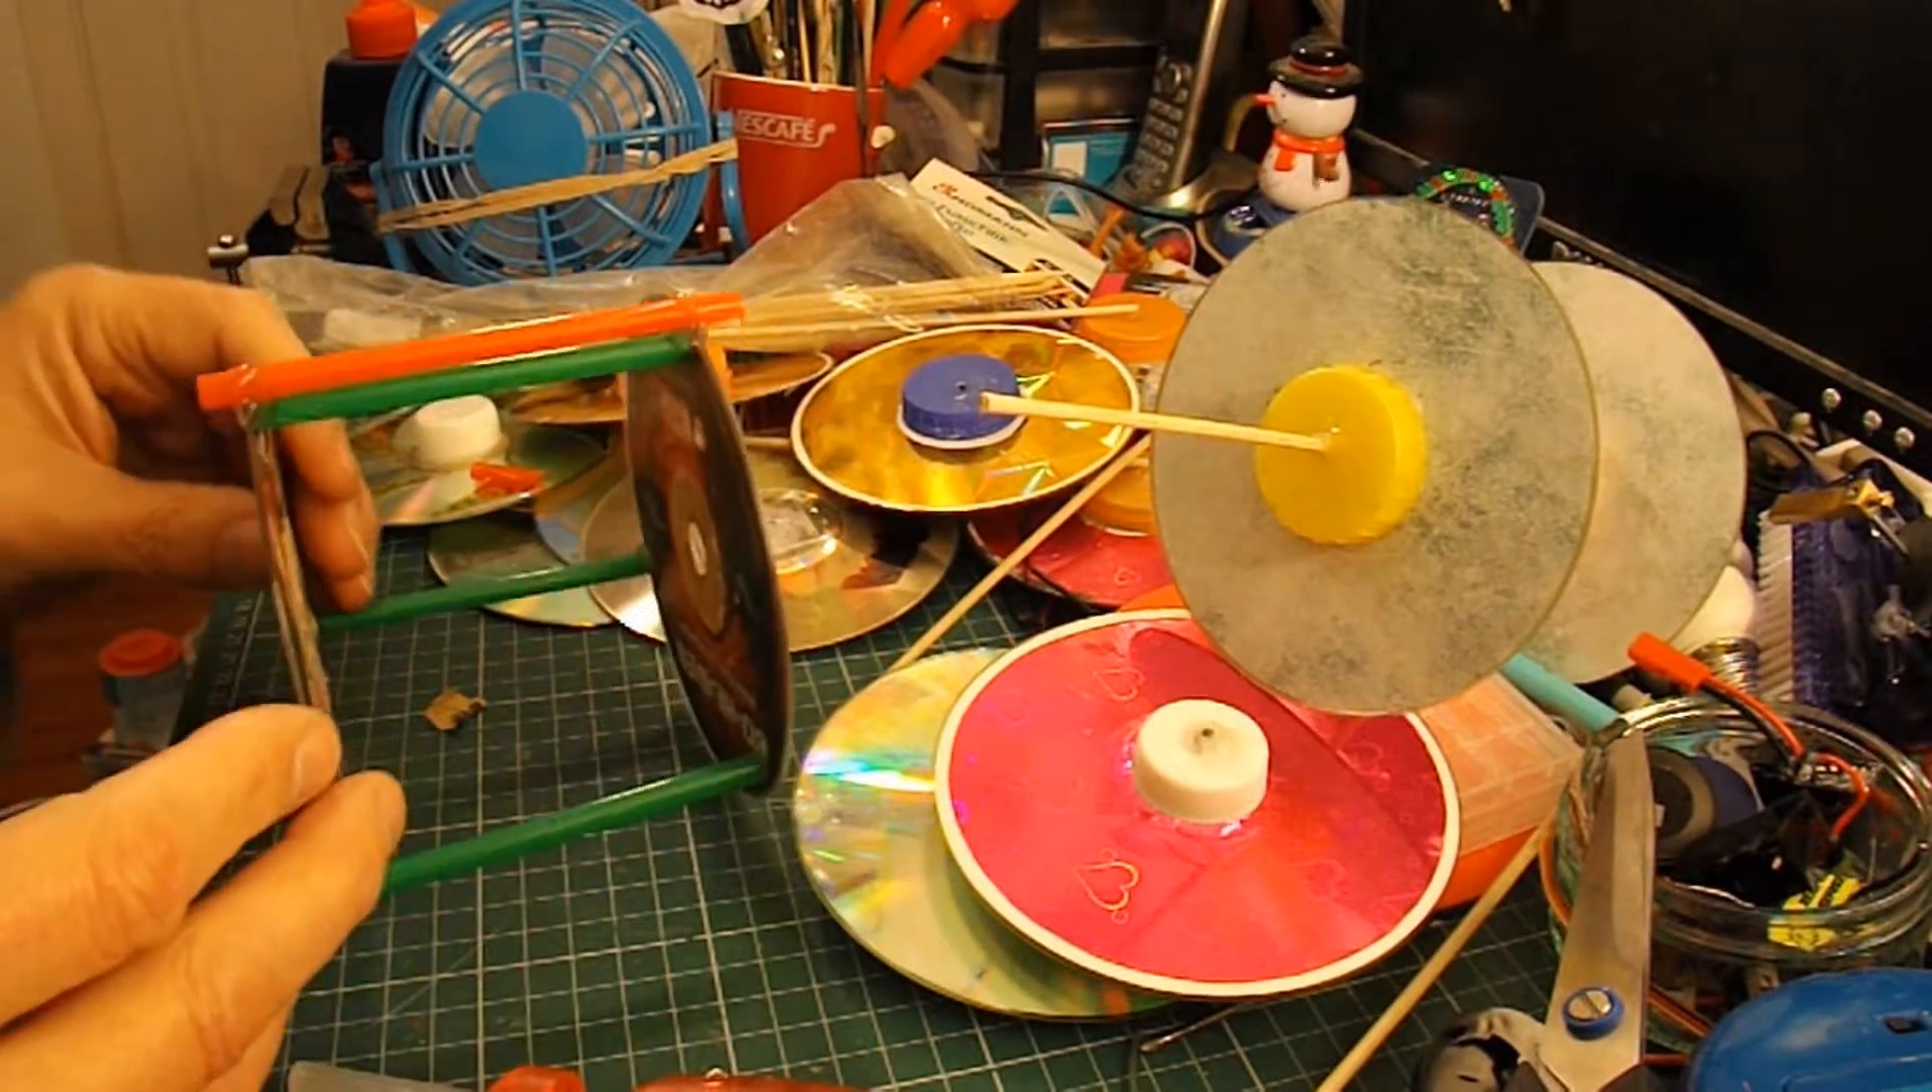So I've got some drinking straws between those CDs, just to hold them in position.